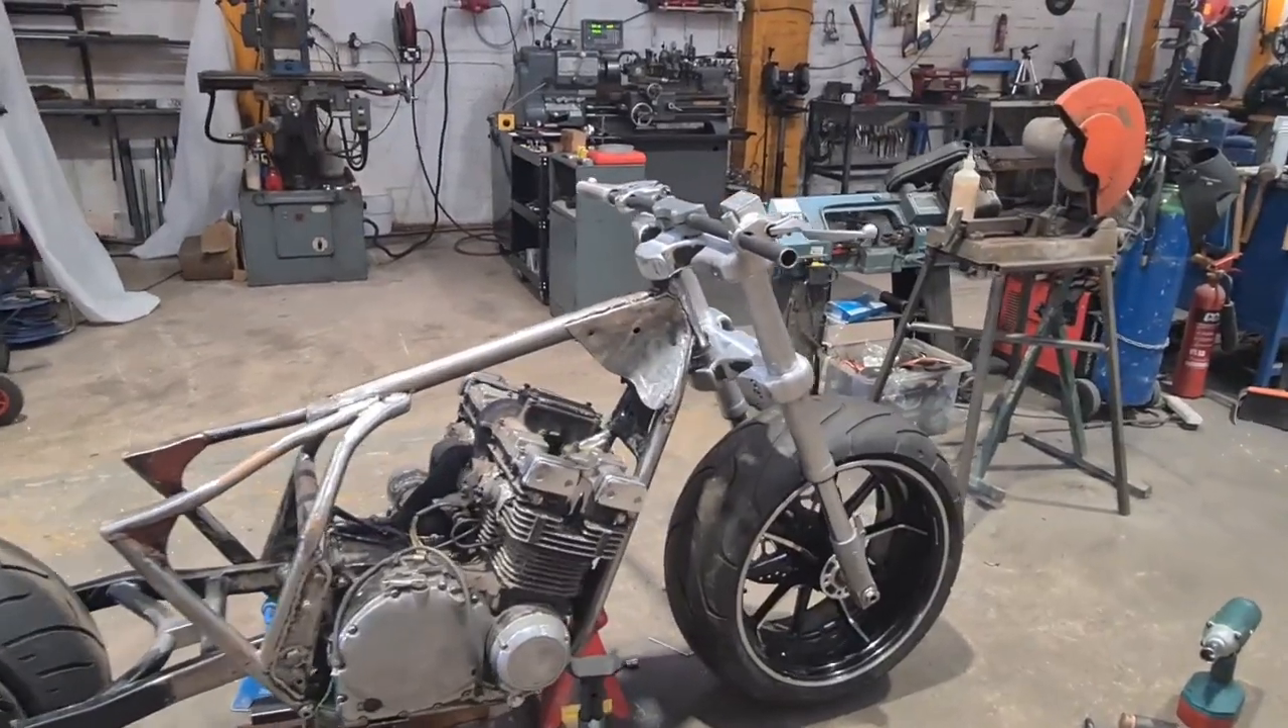I just need to Like I say Do a few other bits and bobs That I won't bother filming Because as far as fitting the front end goes That job's finished.